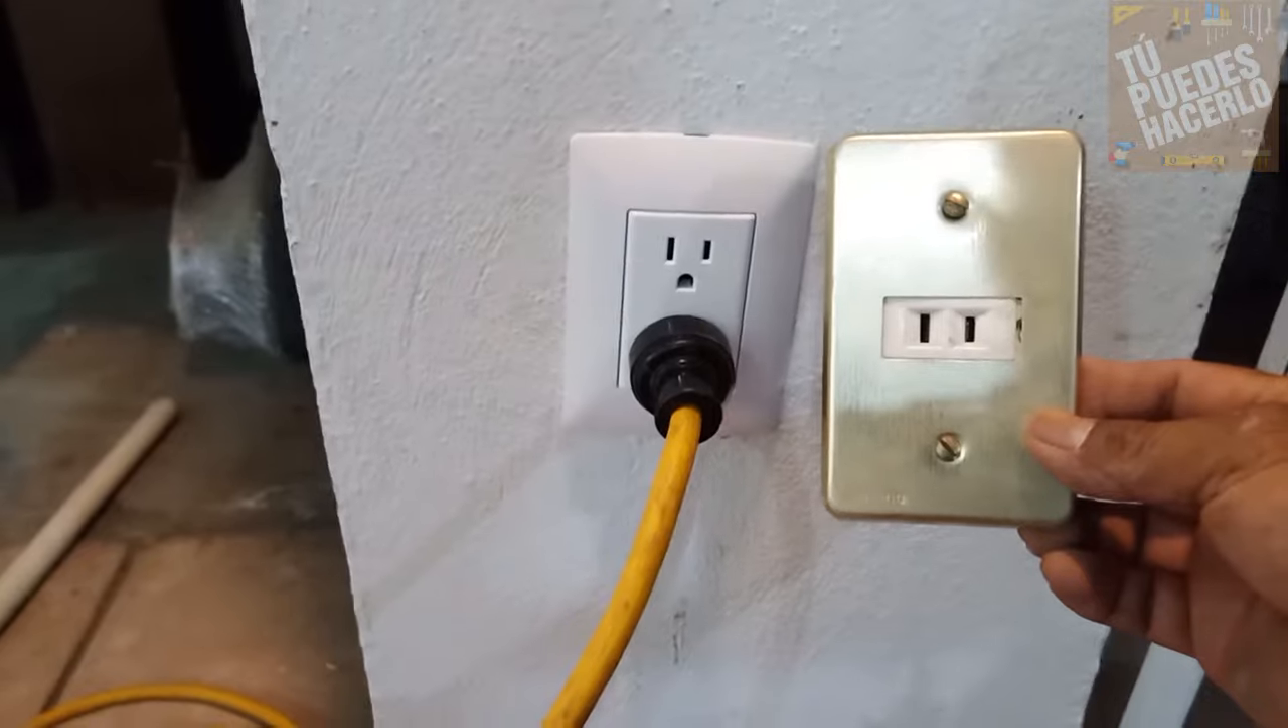Así ya quedó instalado el contacto.